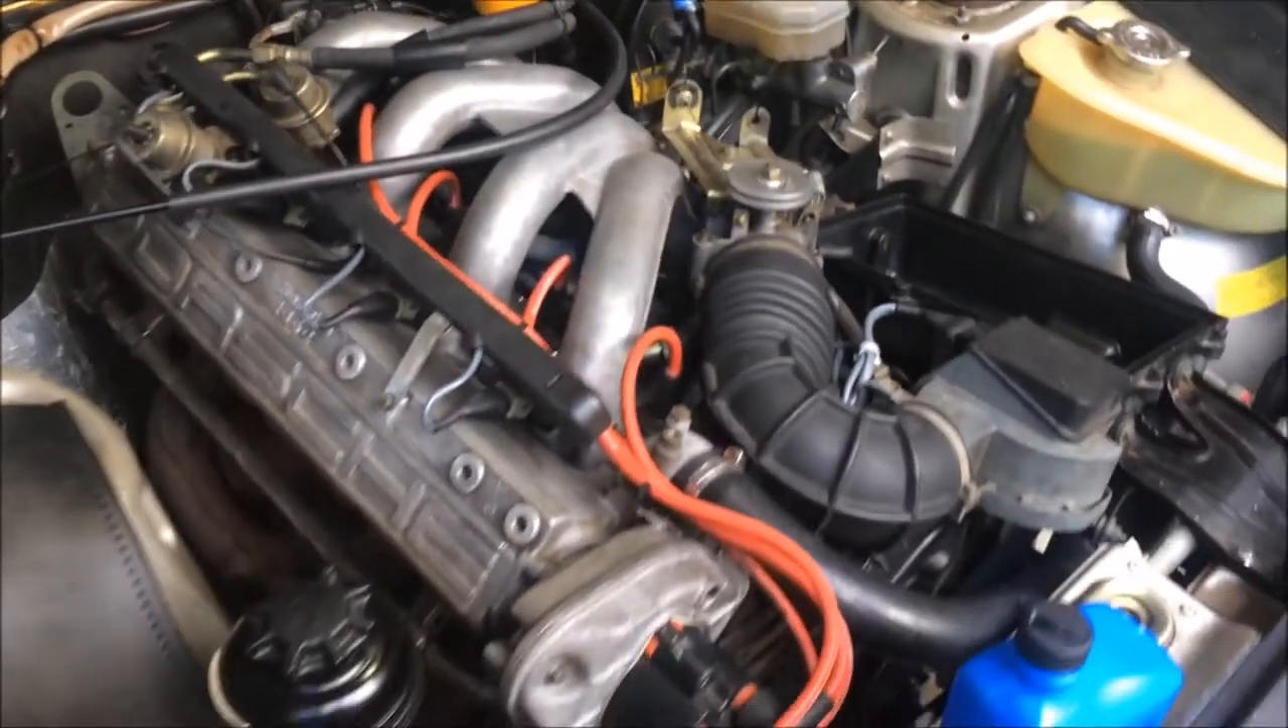So I mostly have this engine back together now.